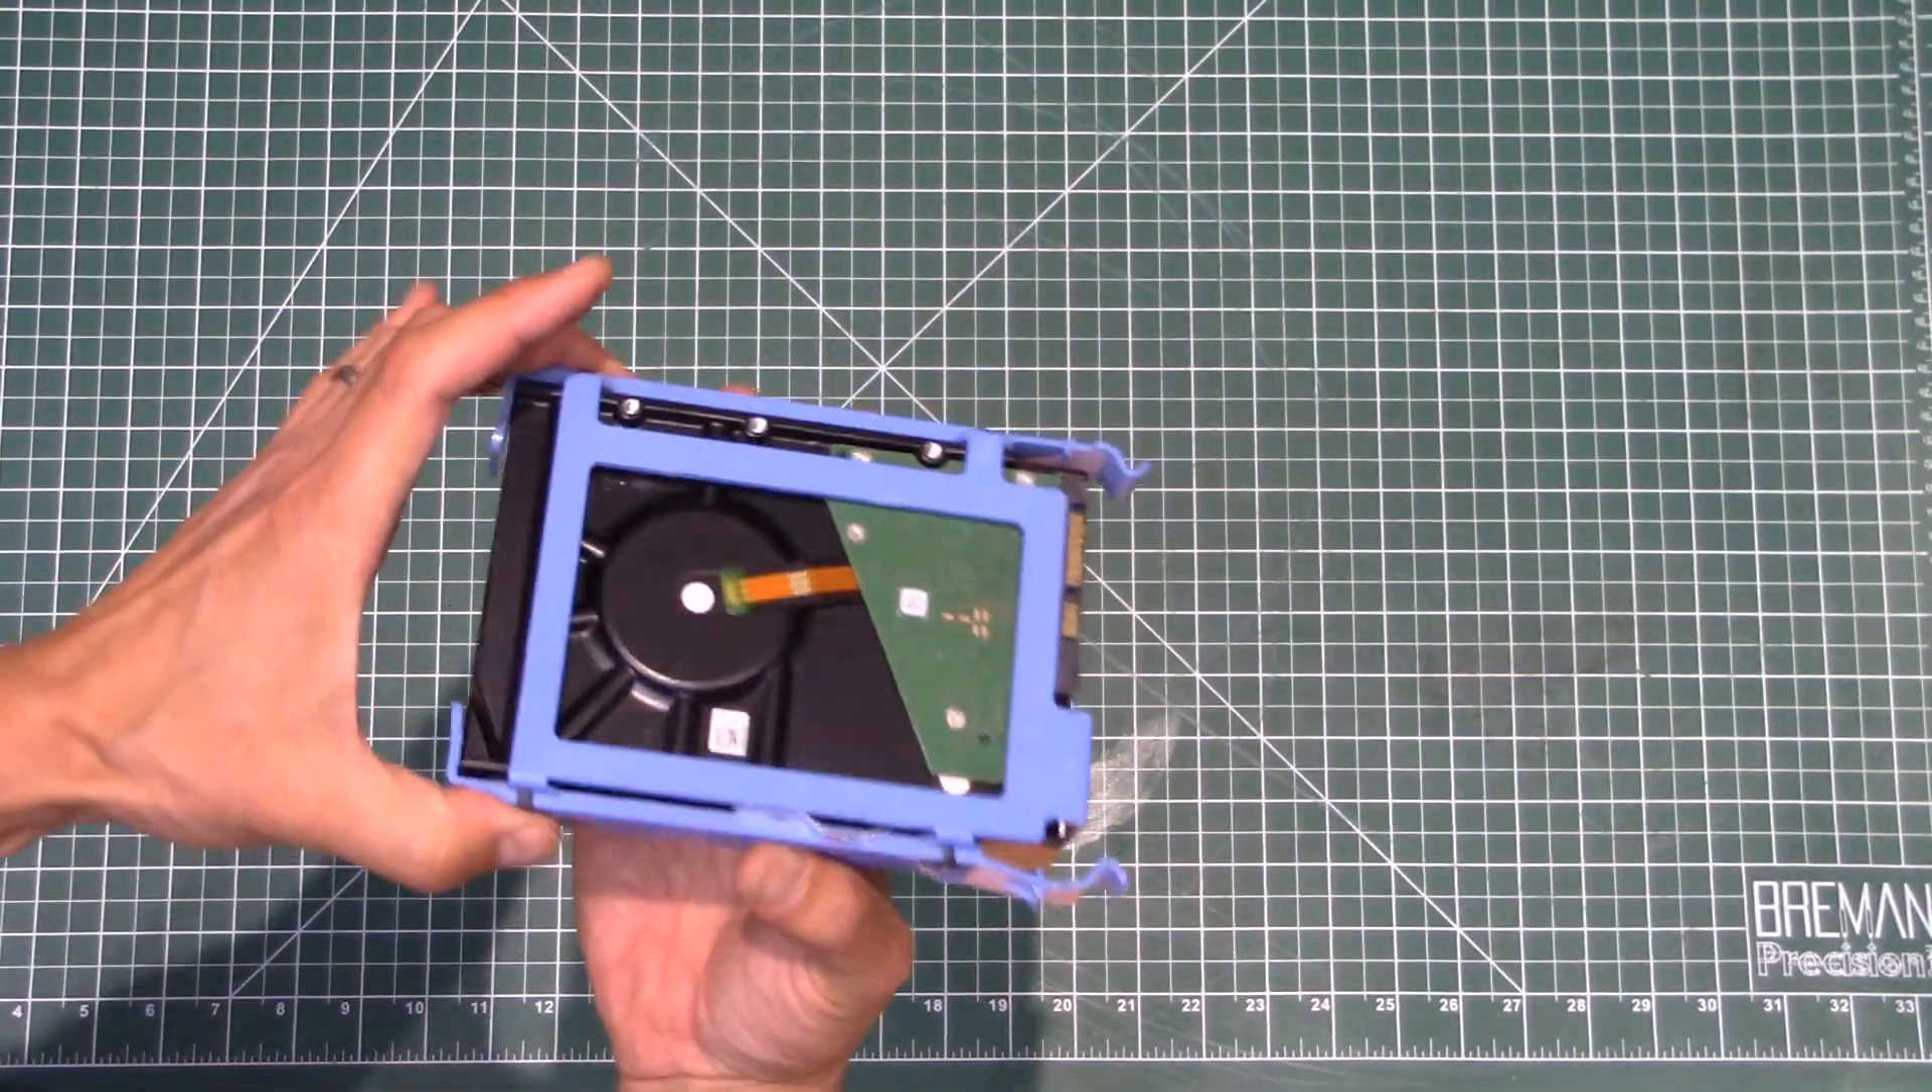So now we've got the drive in the caddy and hopefully this is ready to just slot right into the case.